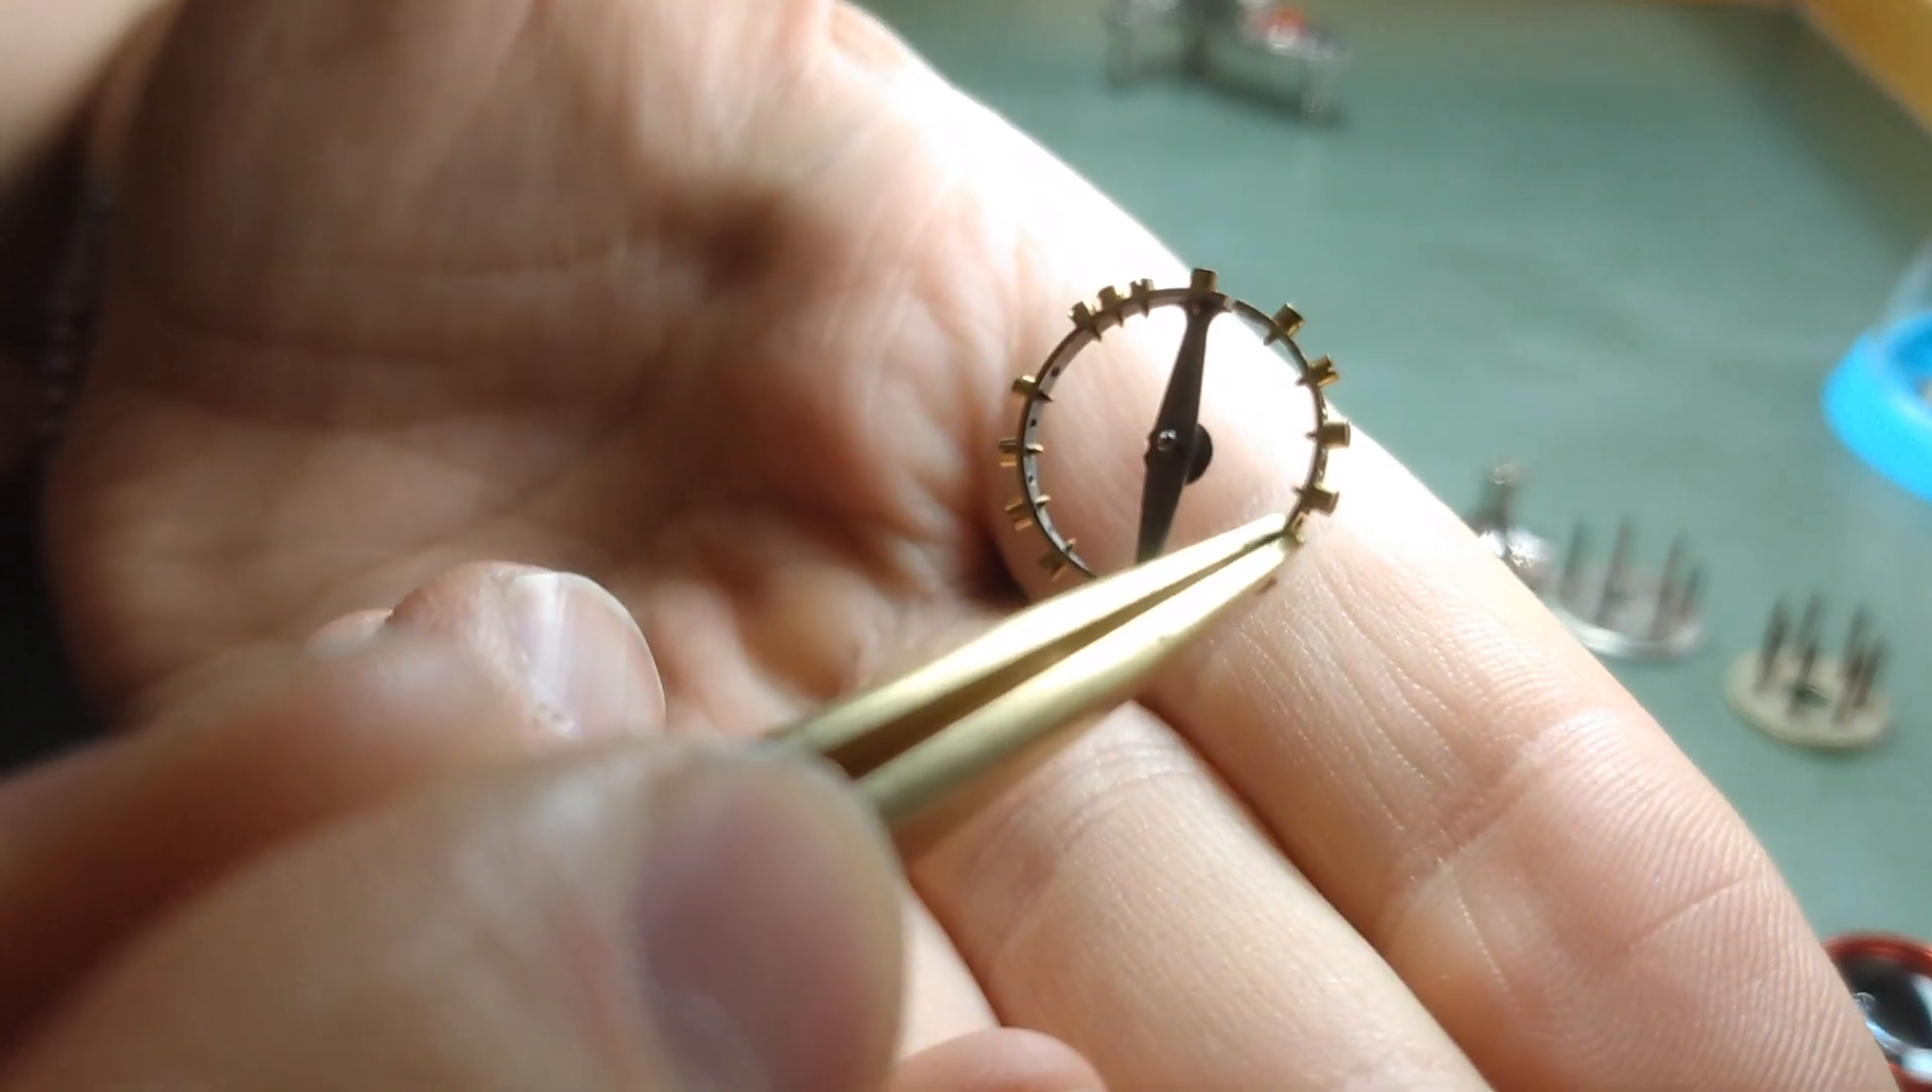So there's my balance wheel without the hairspring.